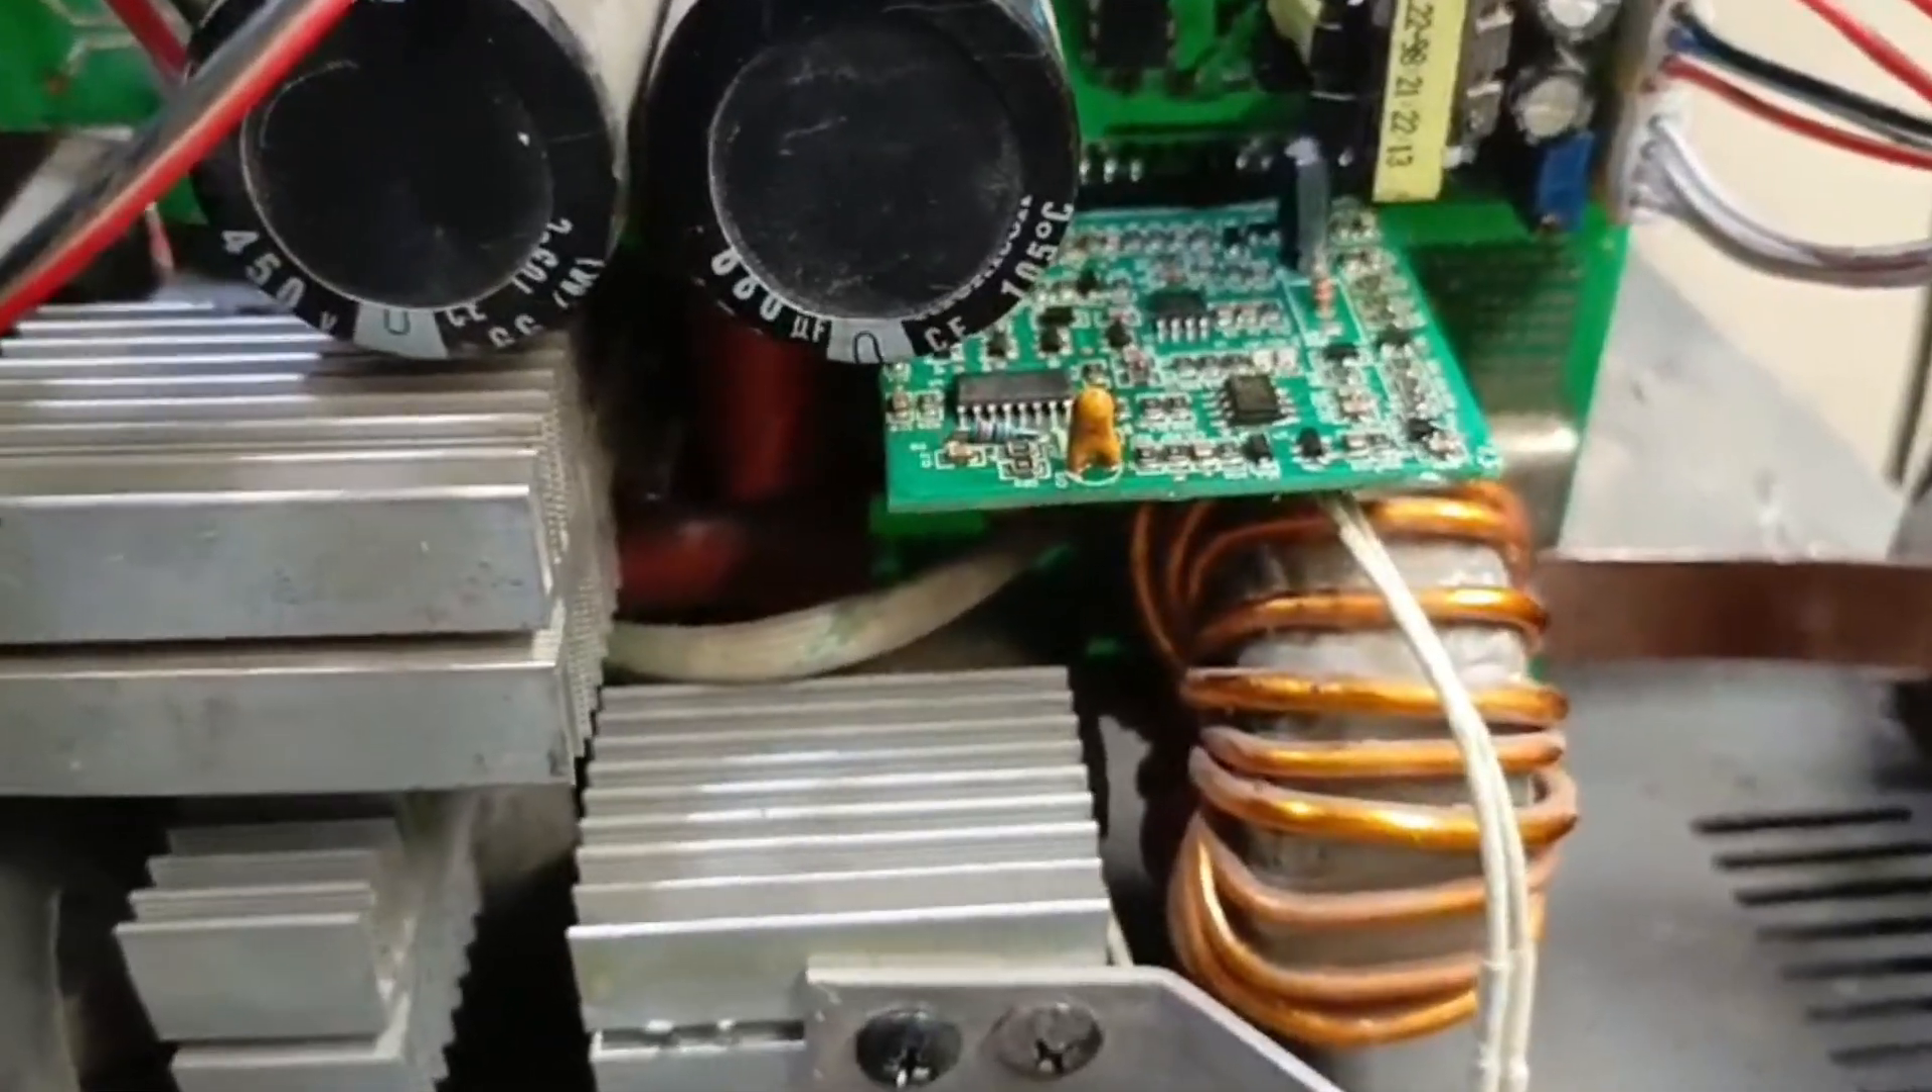یہ والا کارڈ ہم نے باڈی کے اندر لگا دیا ہے۔